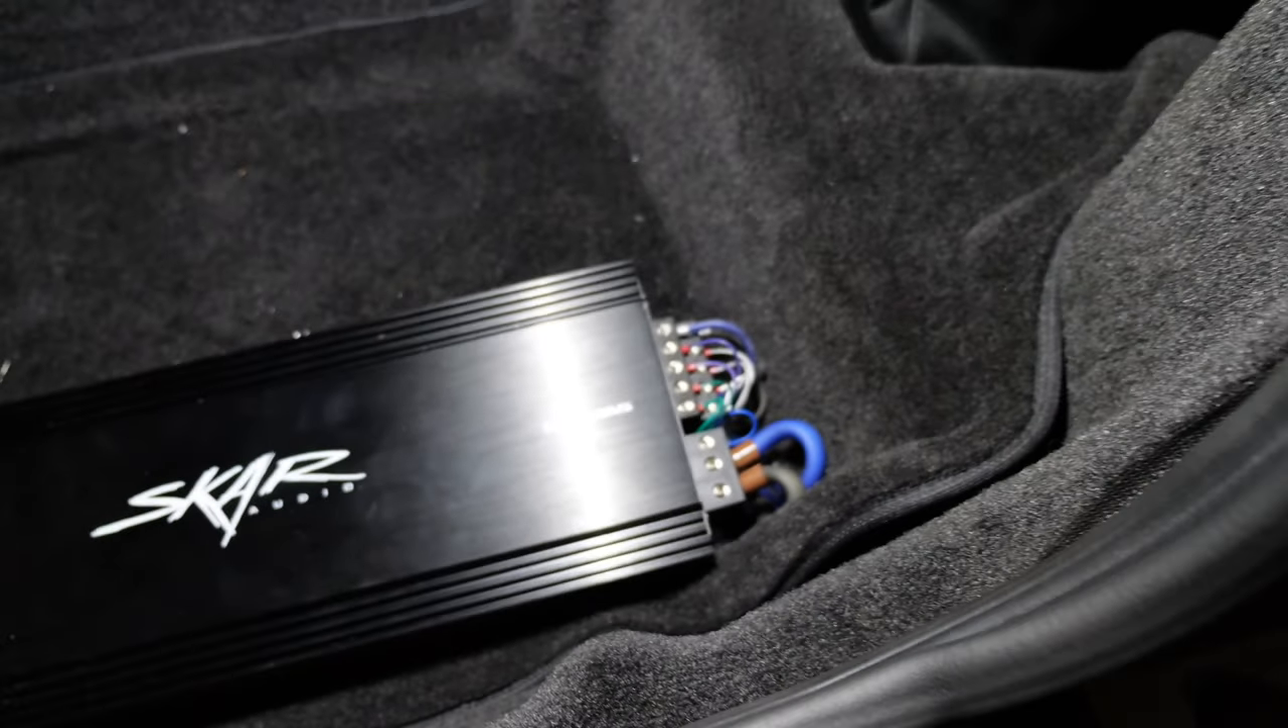For now, I did all of the wiring for the amp. So I have the amp all buttoned up here.